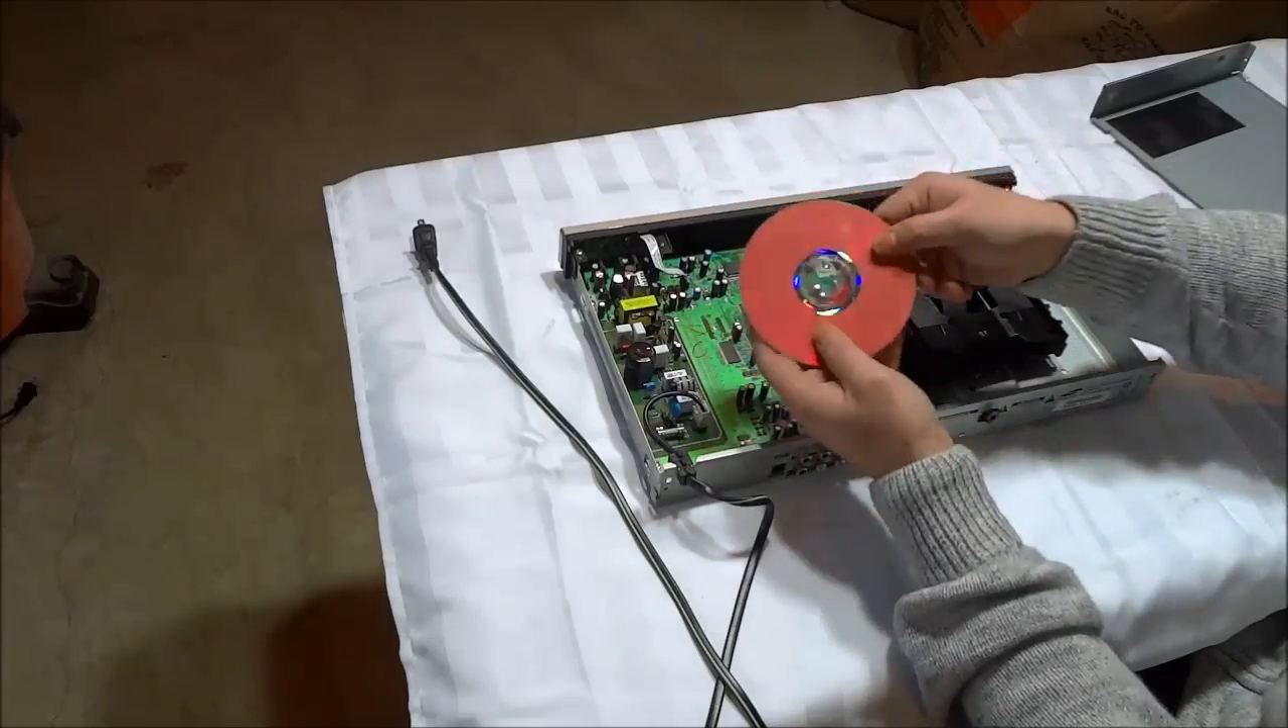There is, there, as you can see, I have removed the DVD disc that was stuck inside of the DVD player. with the tray that doesn't open.